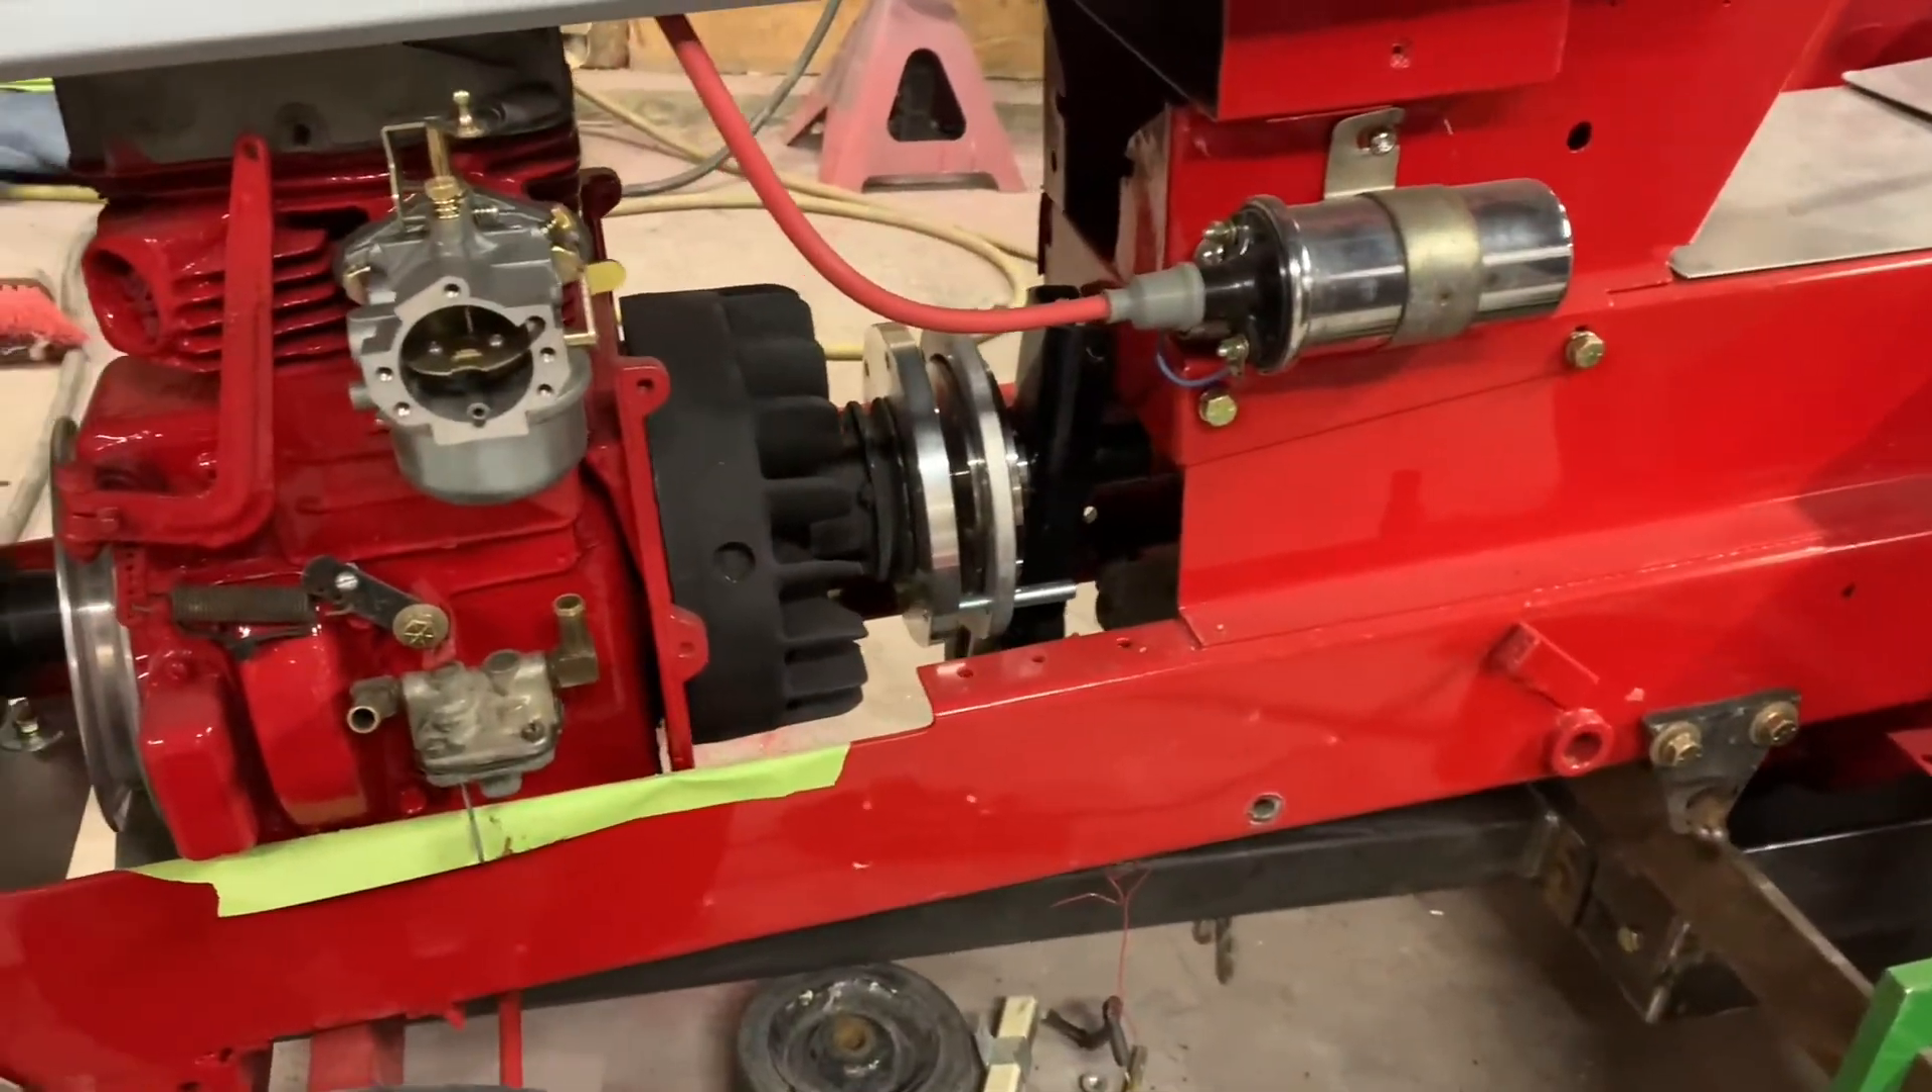And then you can also see, I'll touch on this now that I just noticed it, but I did get my coil mounted, but there's my clutch.